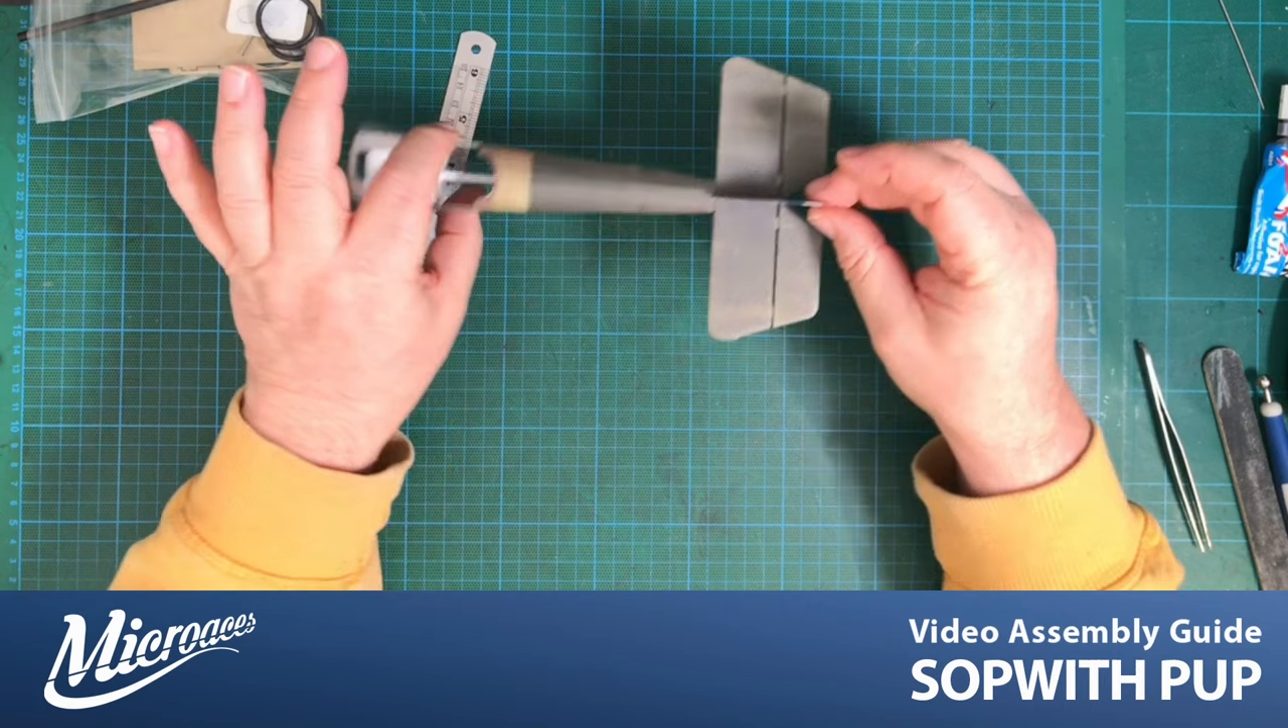So everything's in place. So there we go. That's our tail feathers attached too.